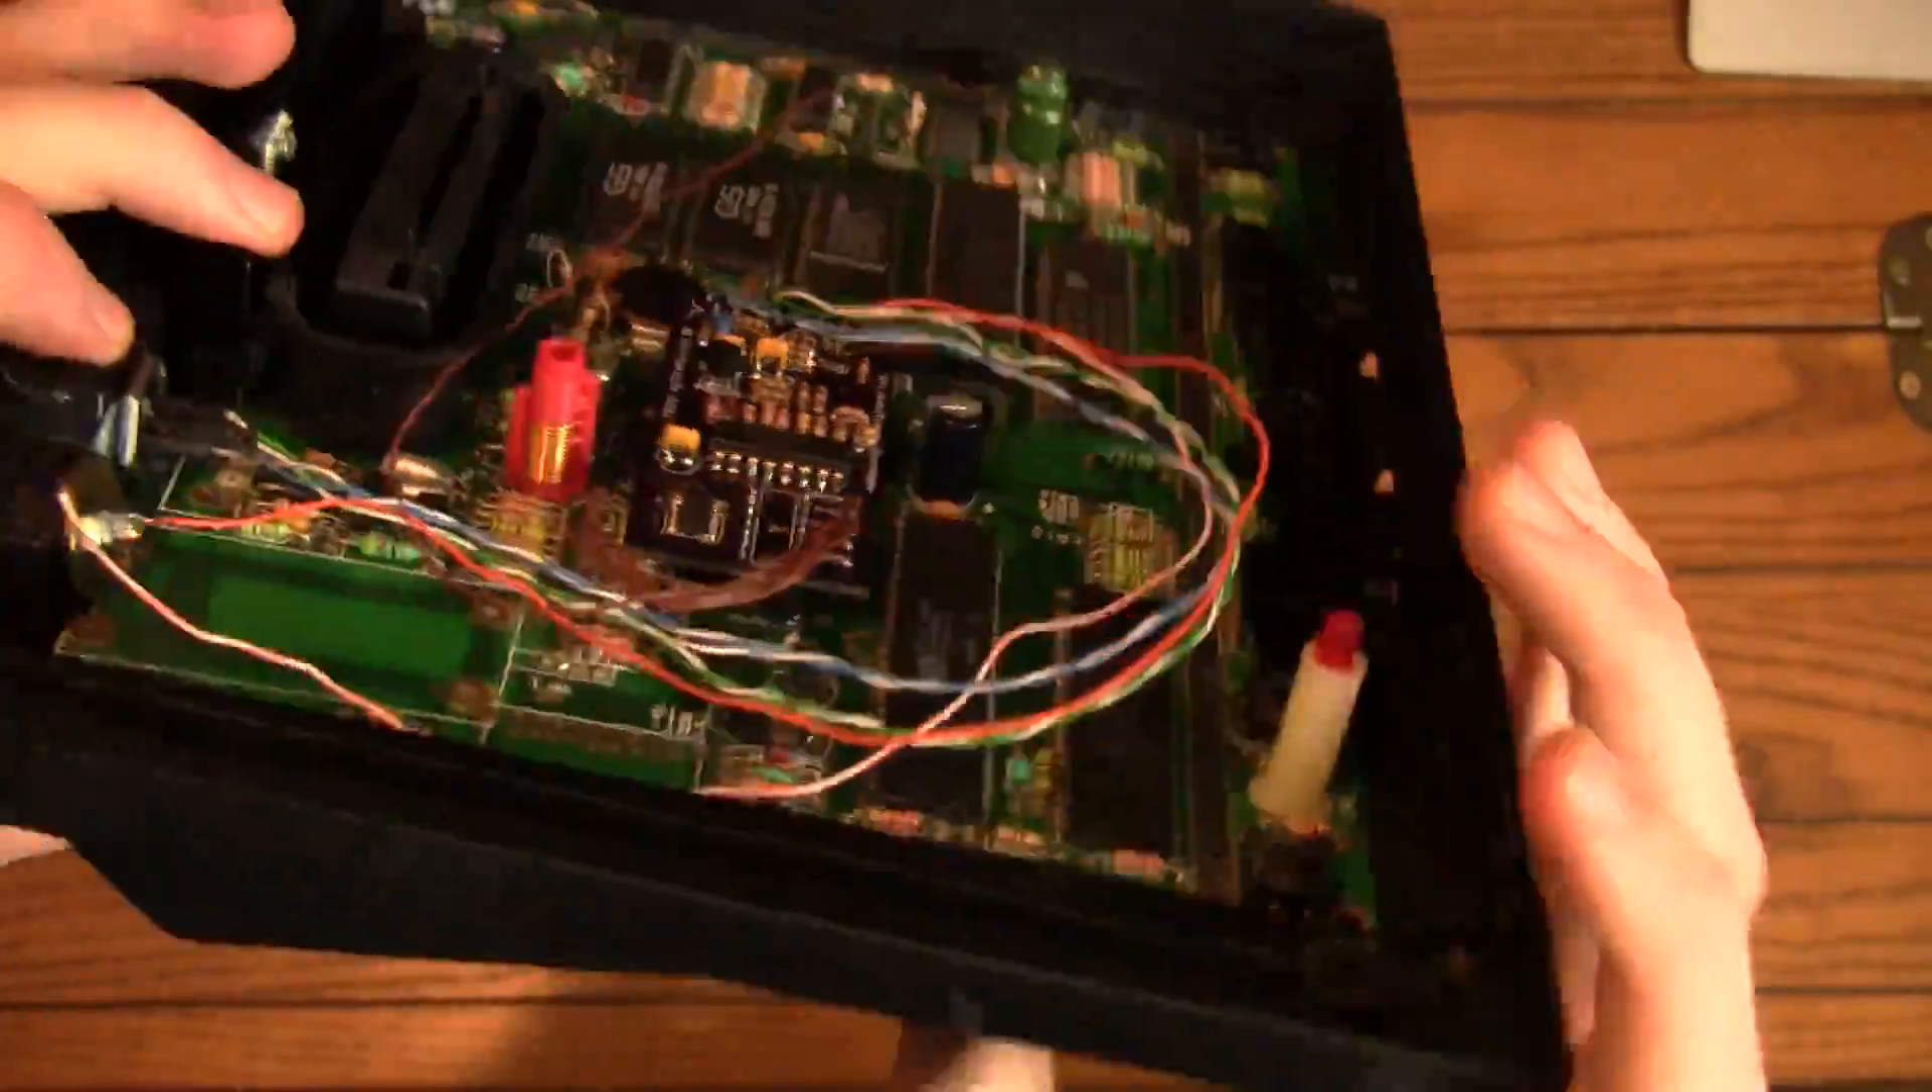And then we put our little sort of daughter board here on into the socket.